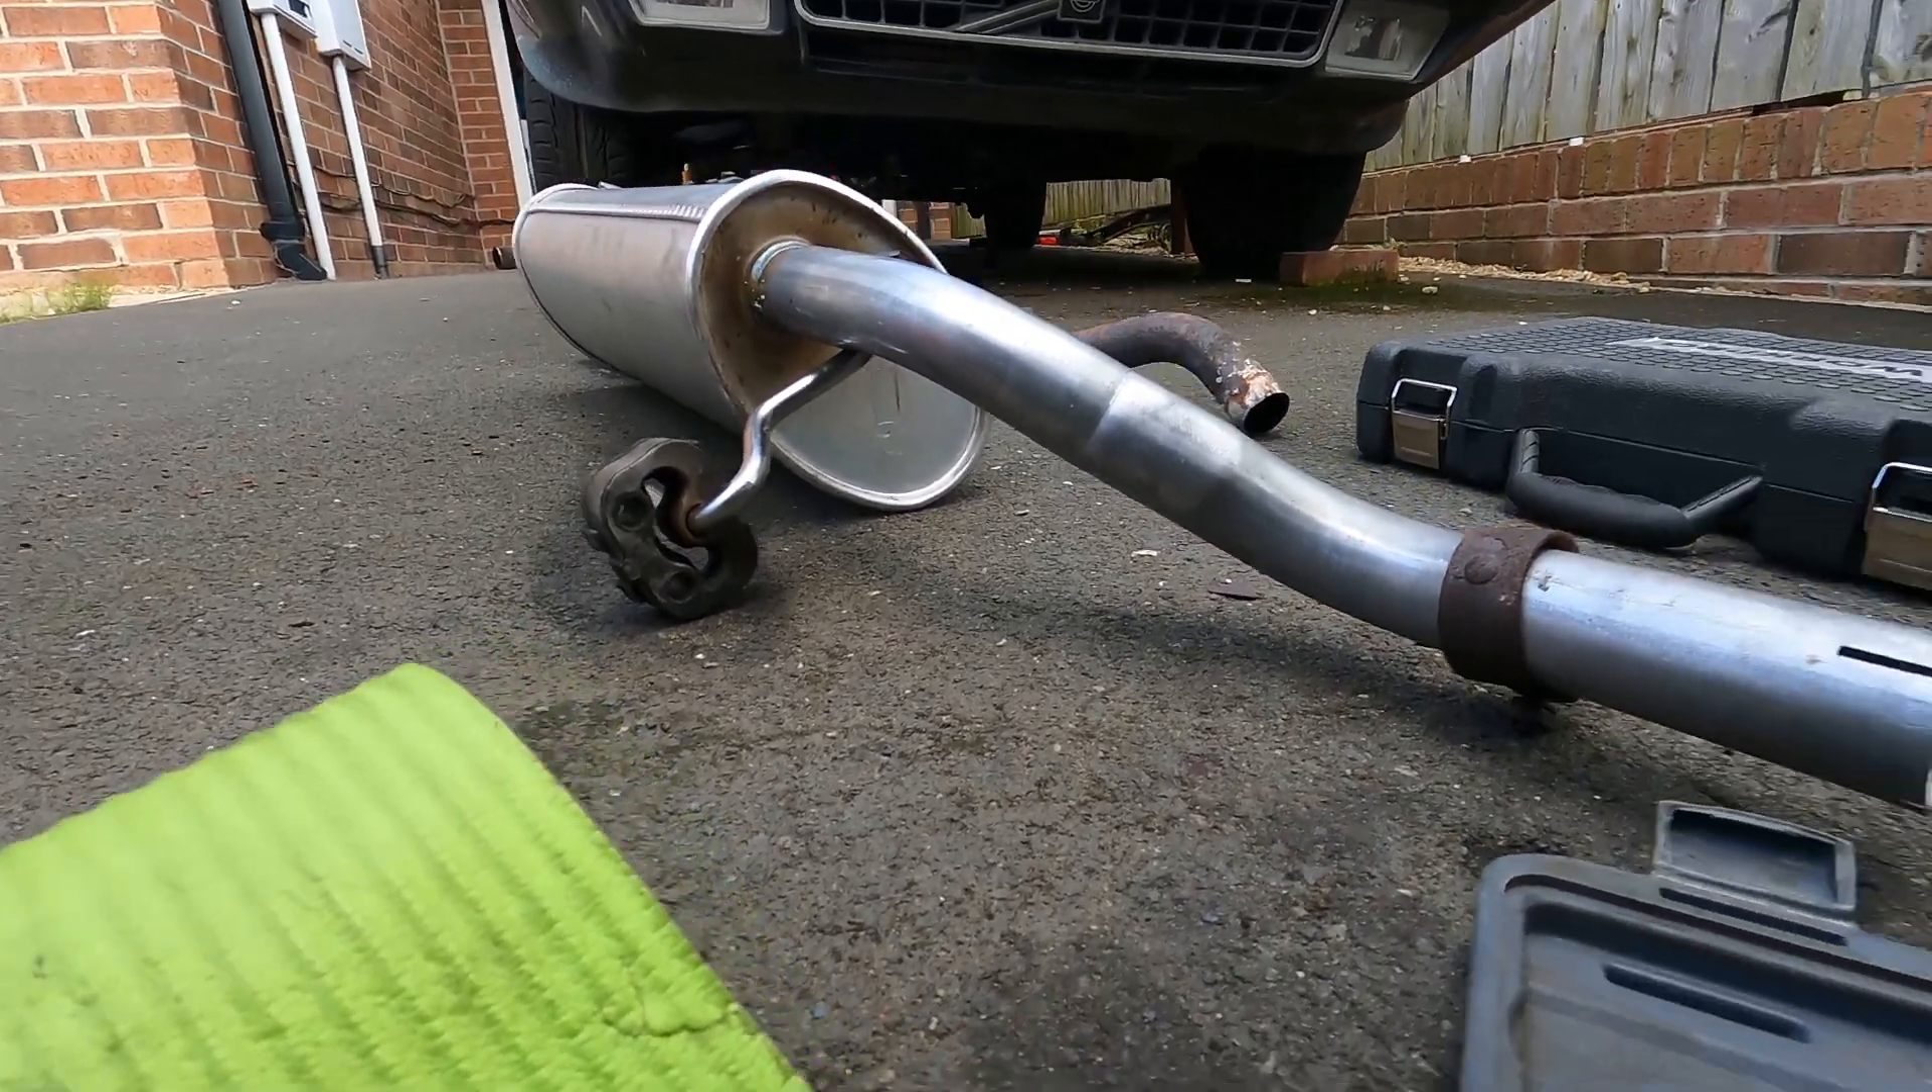The hanger looks okay. You can see the new hangers I've just put on there.